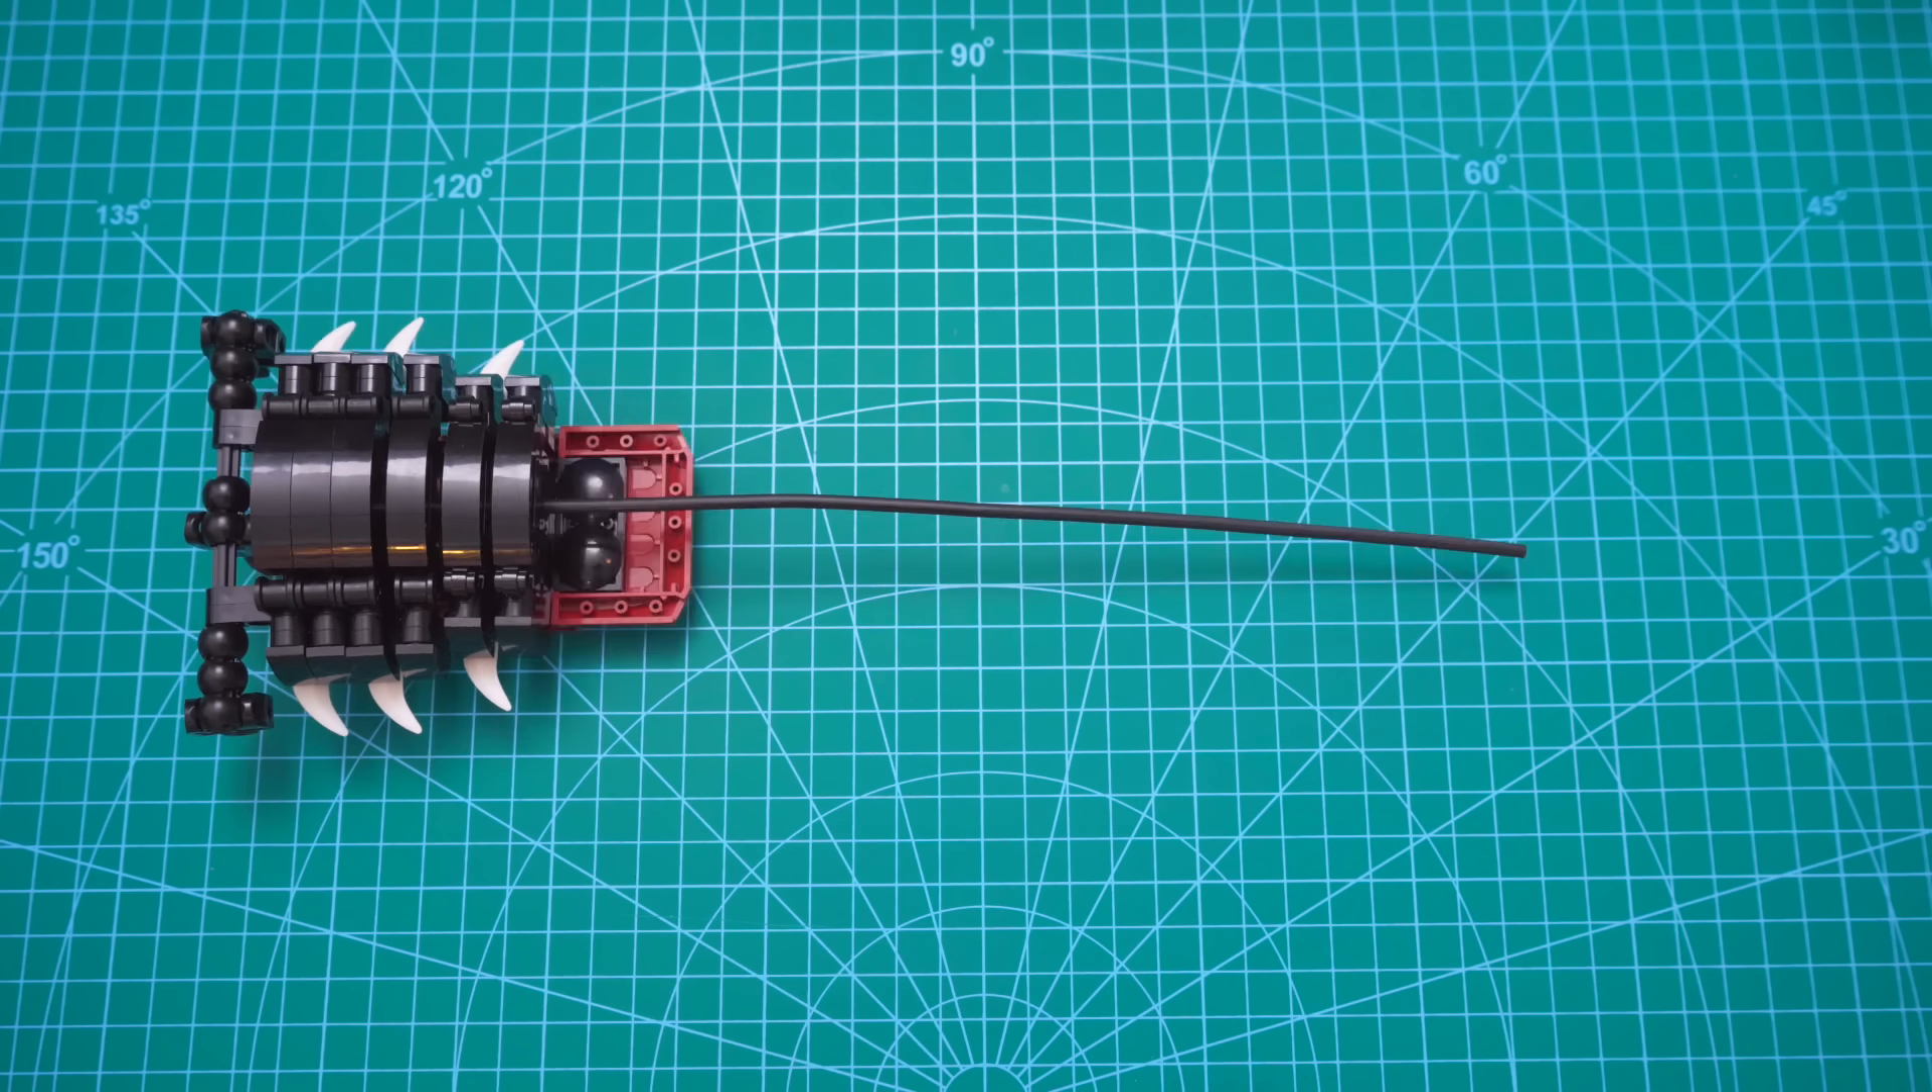Now, all that's left to do is thread all the tail sections onto our flex tube.